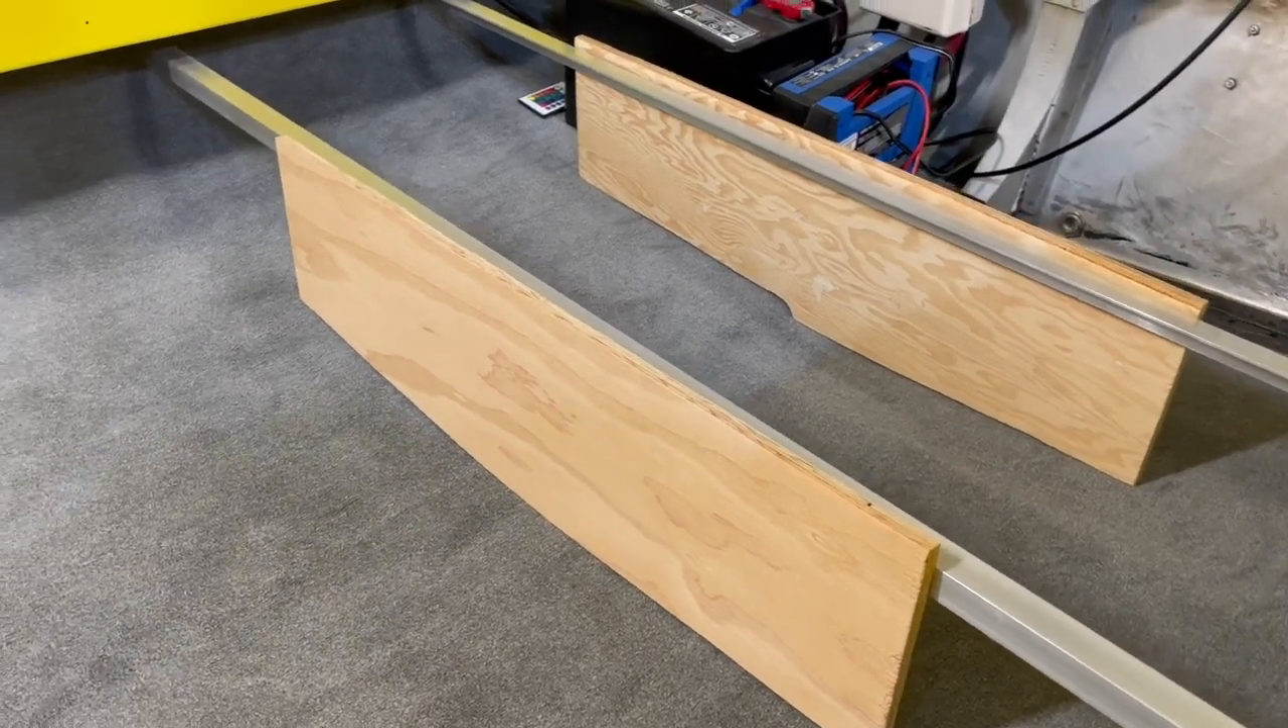The boards have been cut, and they're just set in place right now. I don't have the L-brackets to mount these to the floor yet.